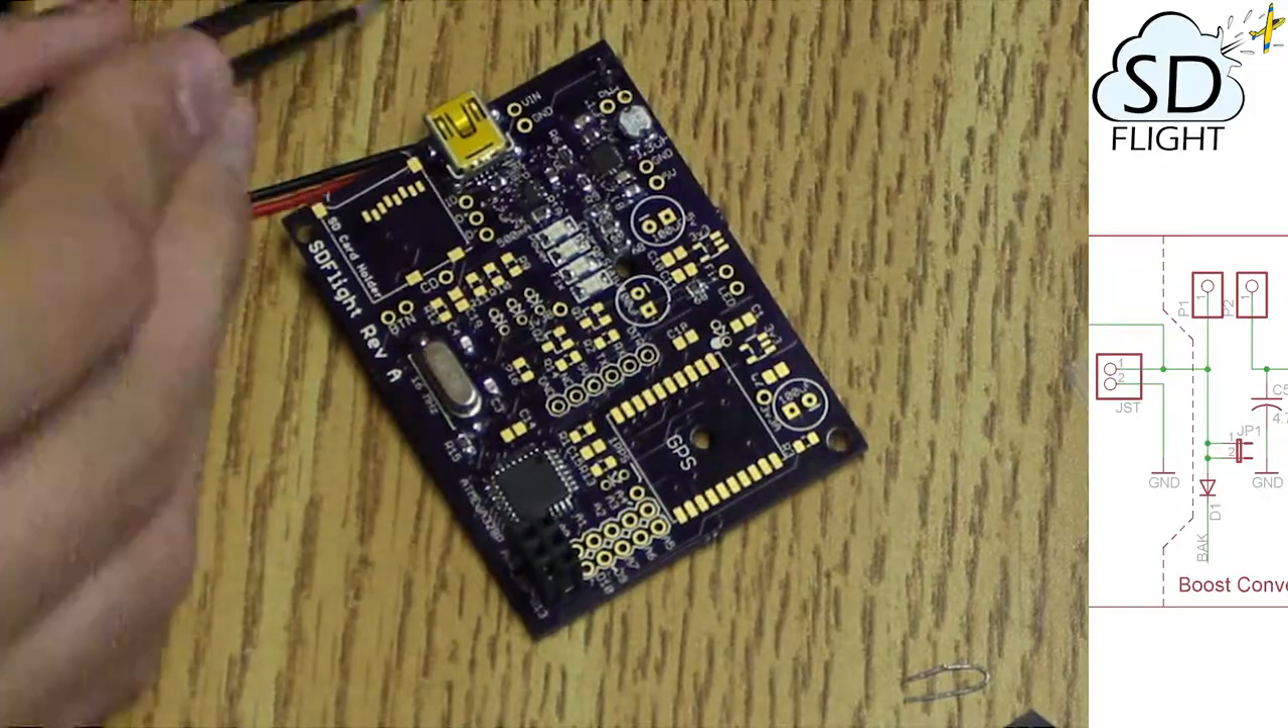So here you can see we've put on the USB port, the USB port isn't actually transferring any data back and forth, it's just charging the device.